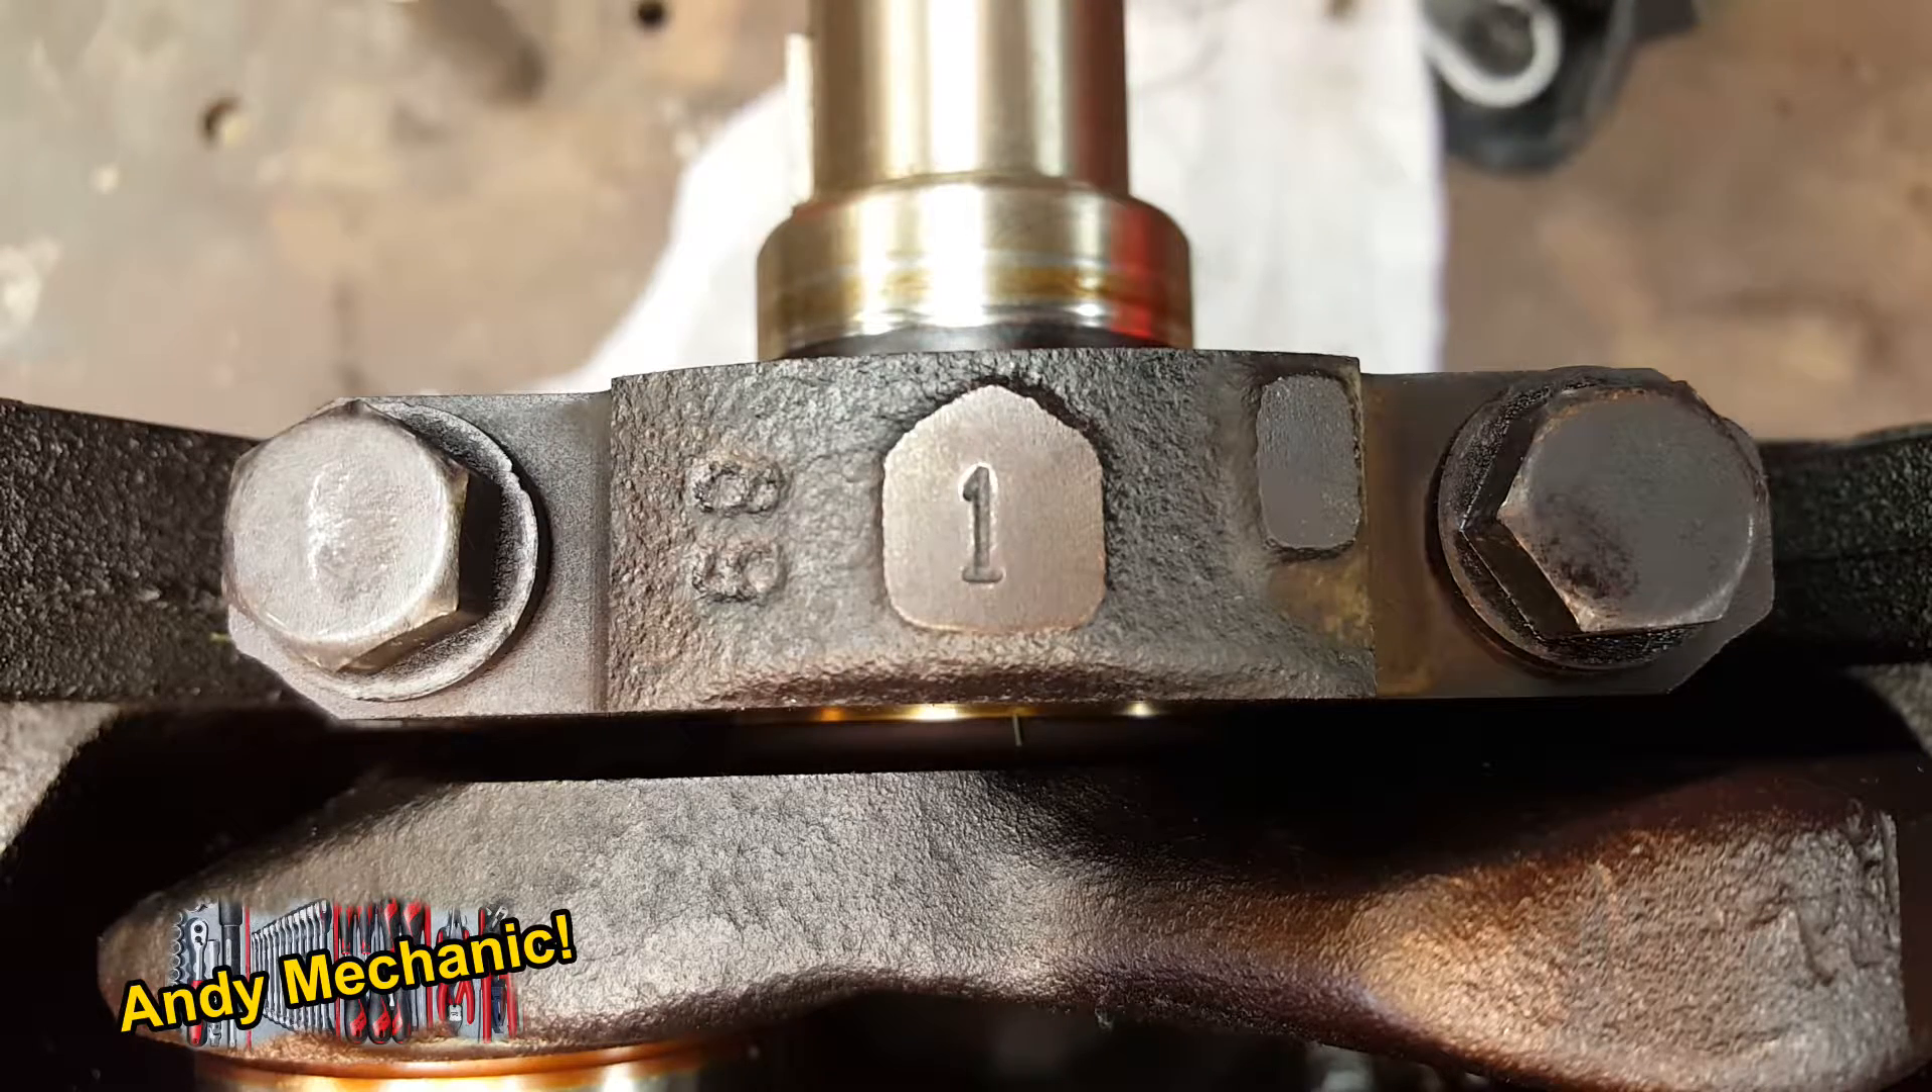So now the cap's in its normal position as if it was fitted and the engine being built up.